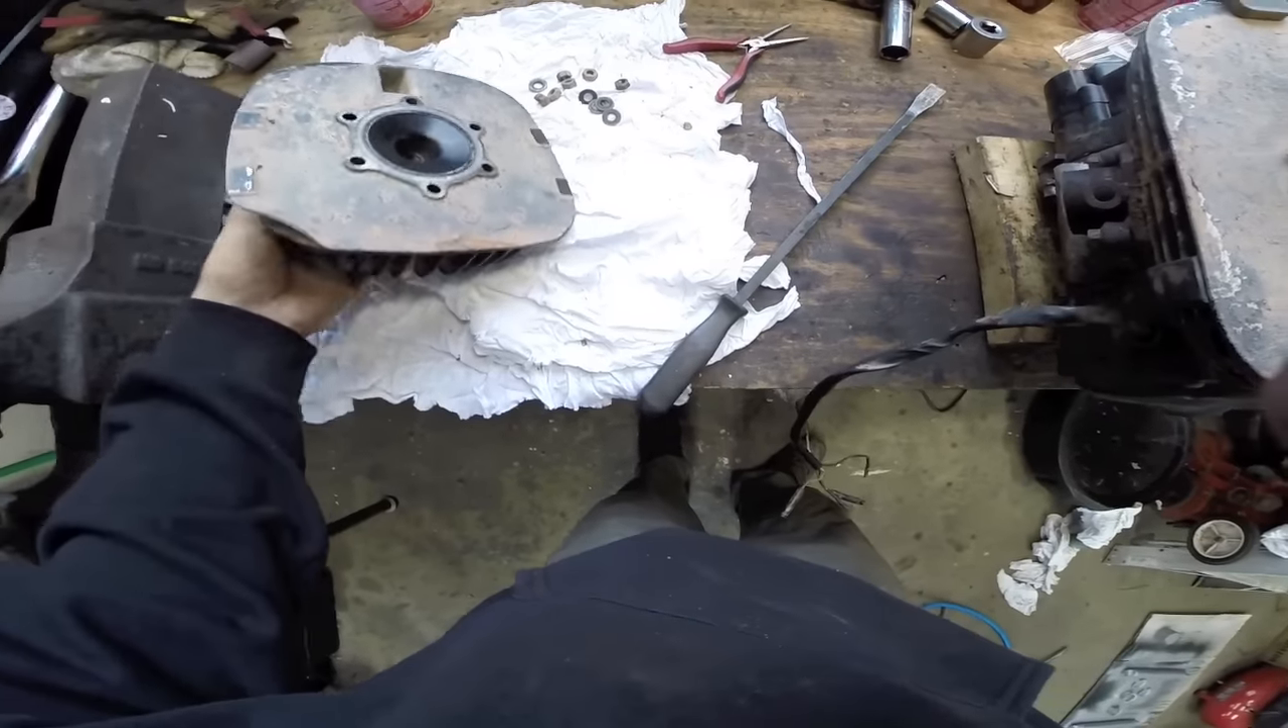So we pulled our dome off.